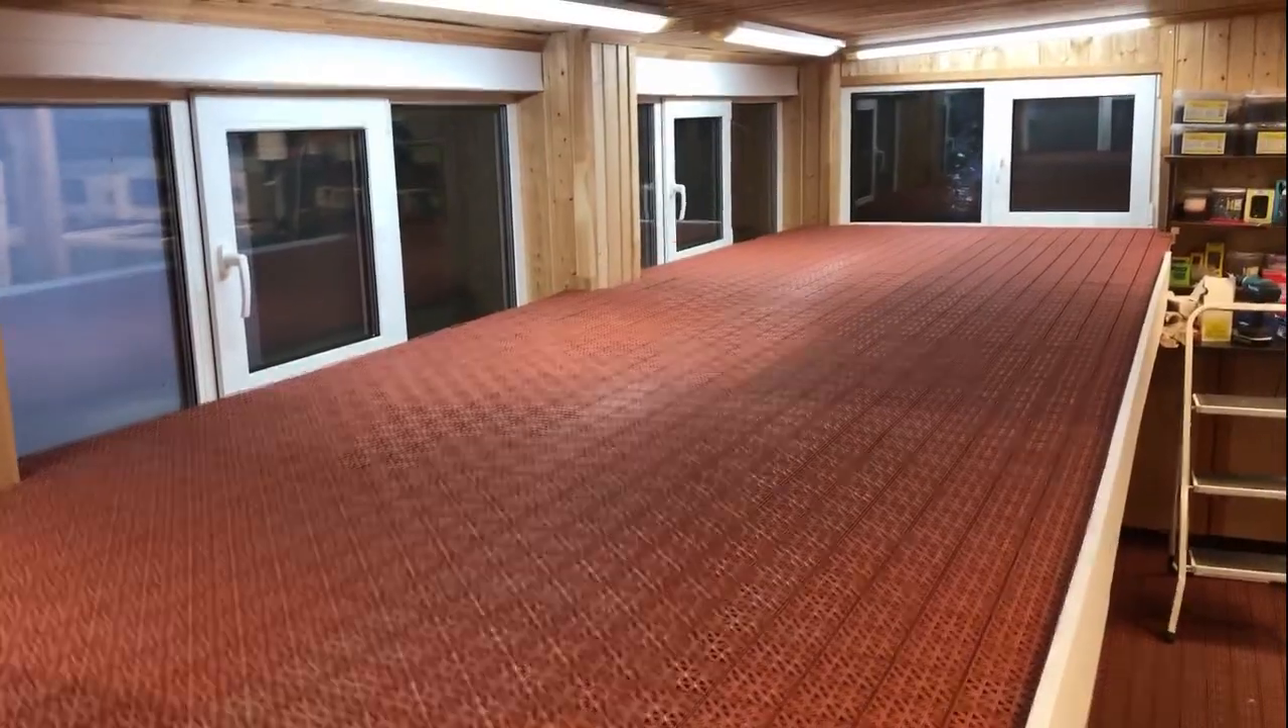J'ai ajouté les dalles de terrasse, donc sur le contre-plaqué.